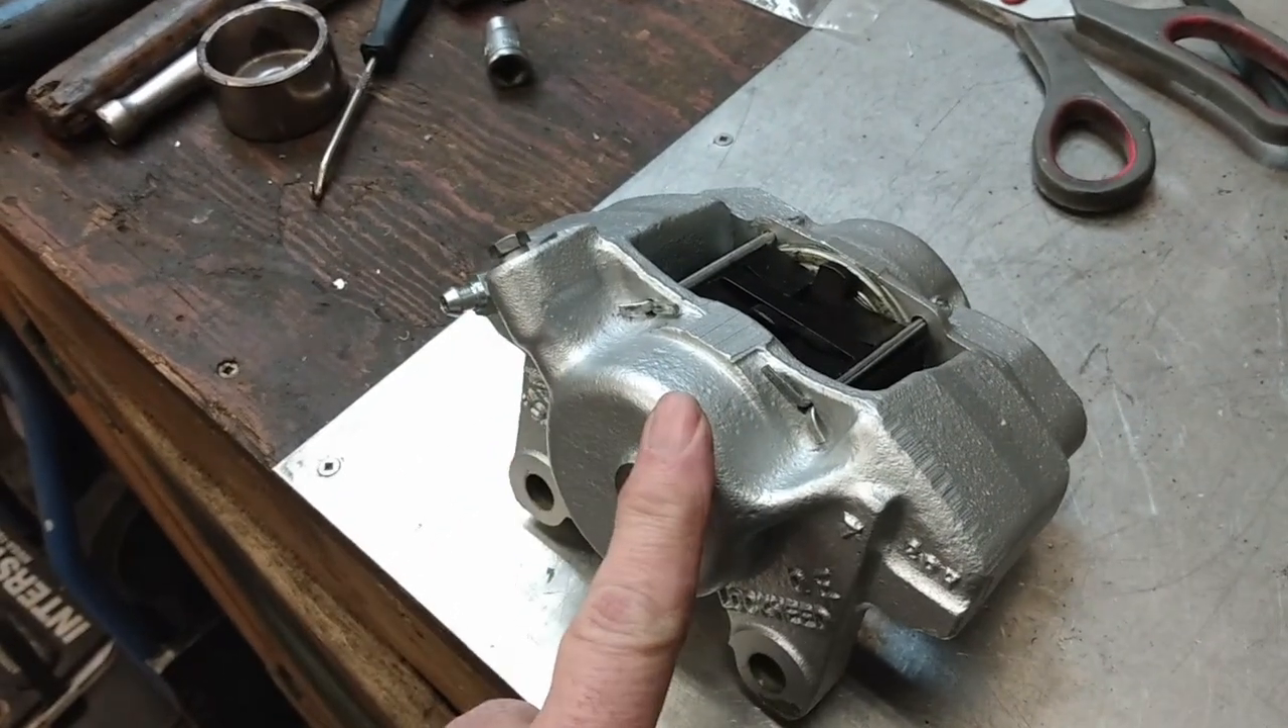So there we have one of the brake calipers repainted and all put back together.